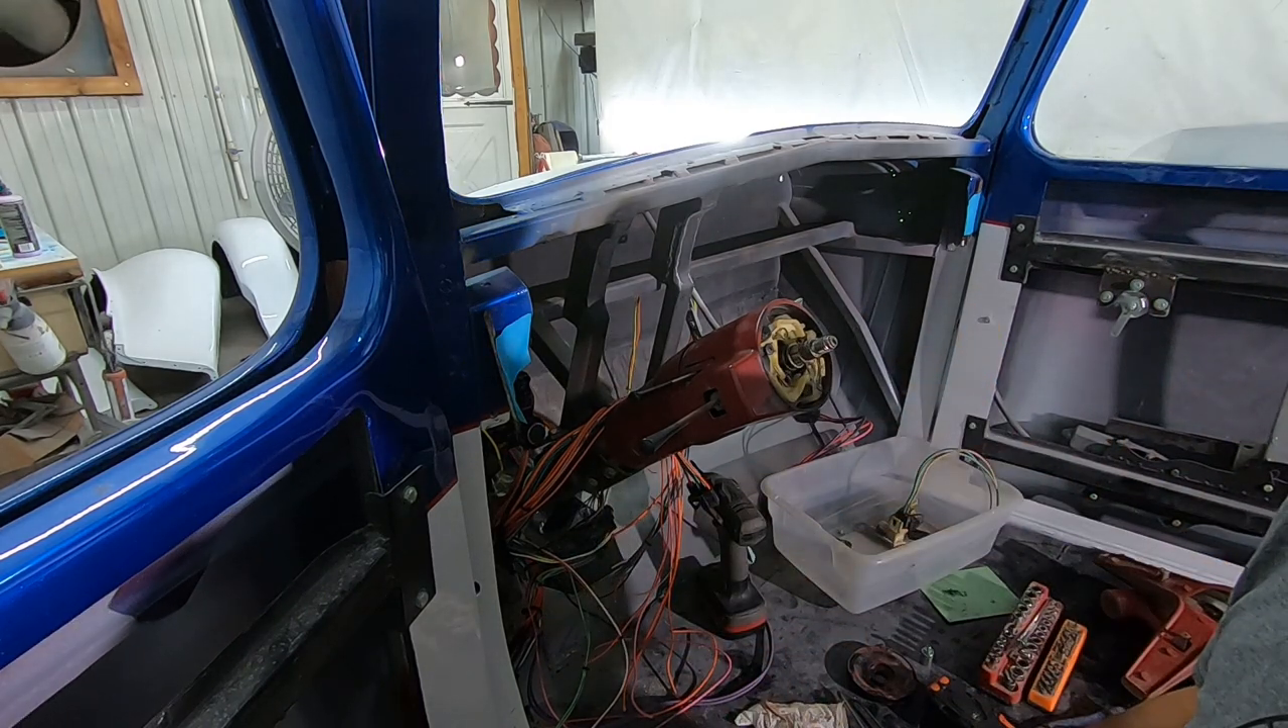Now i've got to put all the switches back on the column because i took all of them off uh just to make sure everything was free moving and then we get back to the wiring running on the car.